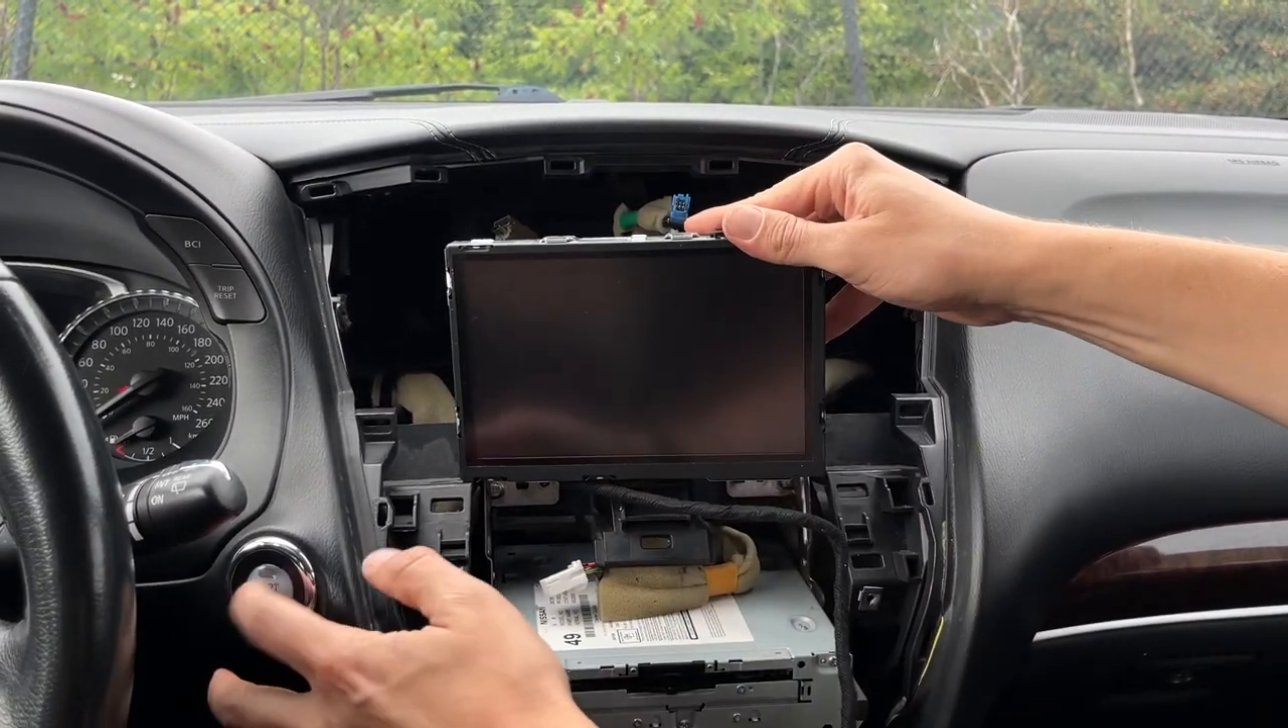So this is the screen. Again, this is not fully assembled. We just have it inside the car to test.